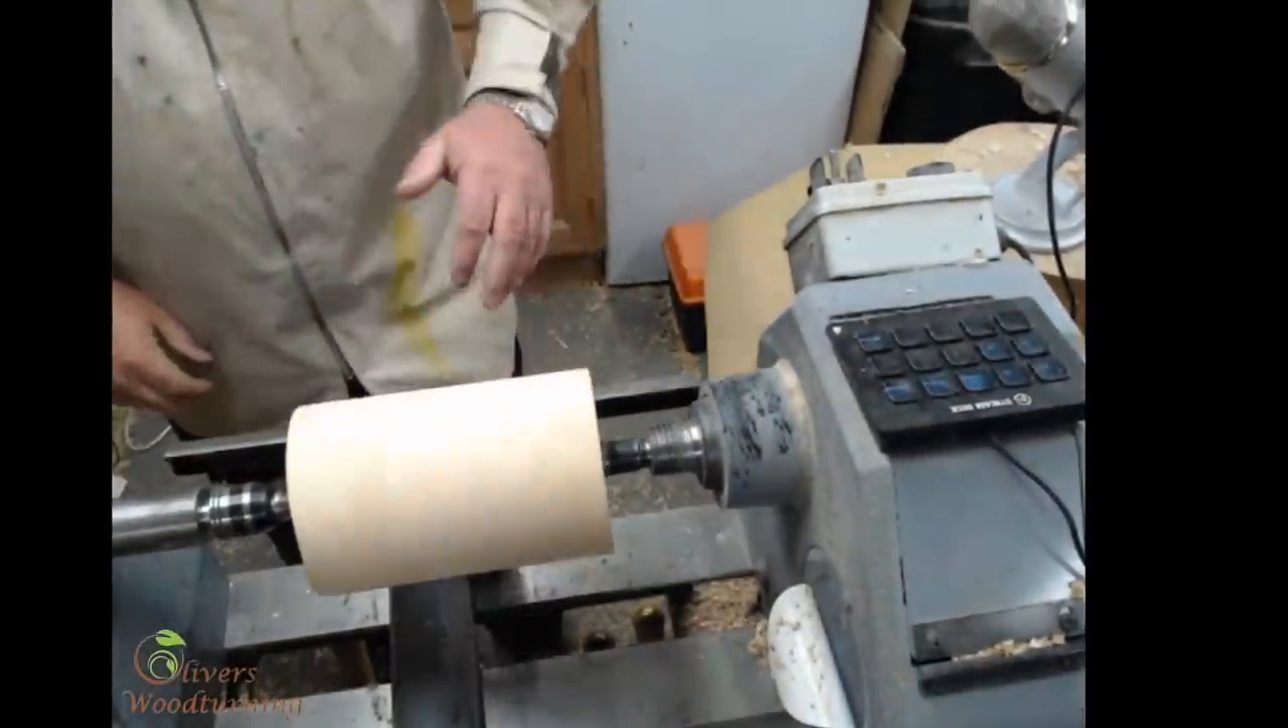So, I've mounted the blank between centres.